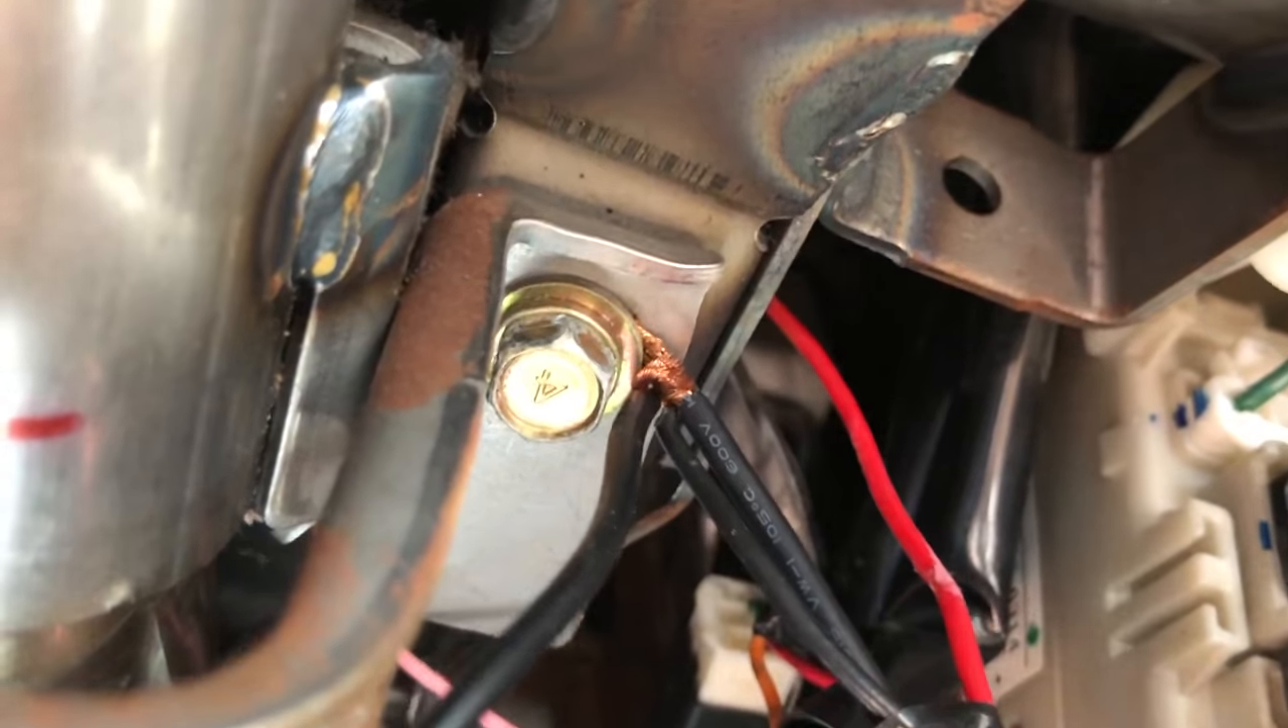However, since we're just testing right now, I've gone ahead and just connected the ground wire up here.